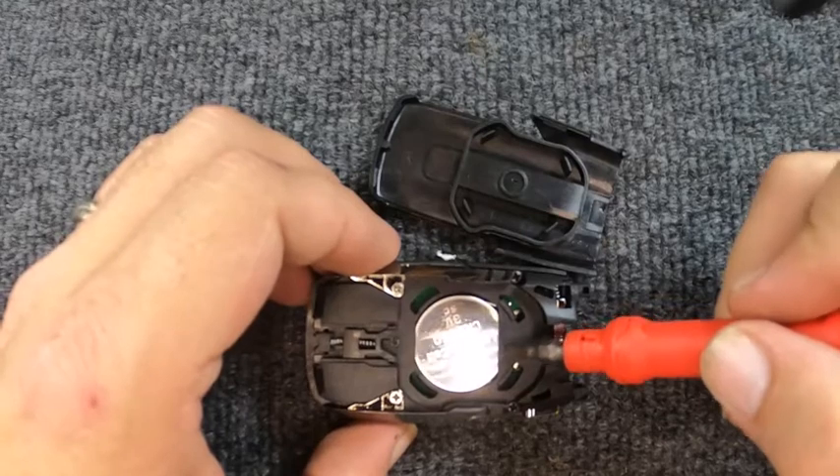We'll put it back in and just slowly lift up and you notice the back cover came off.